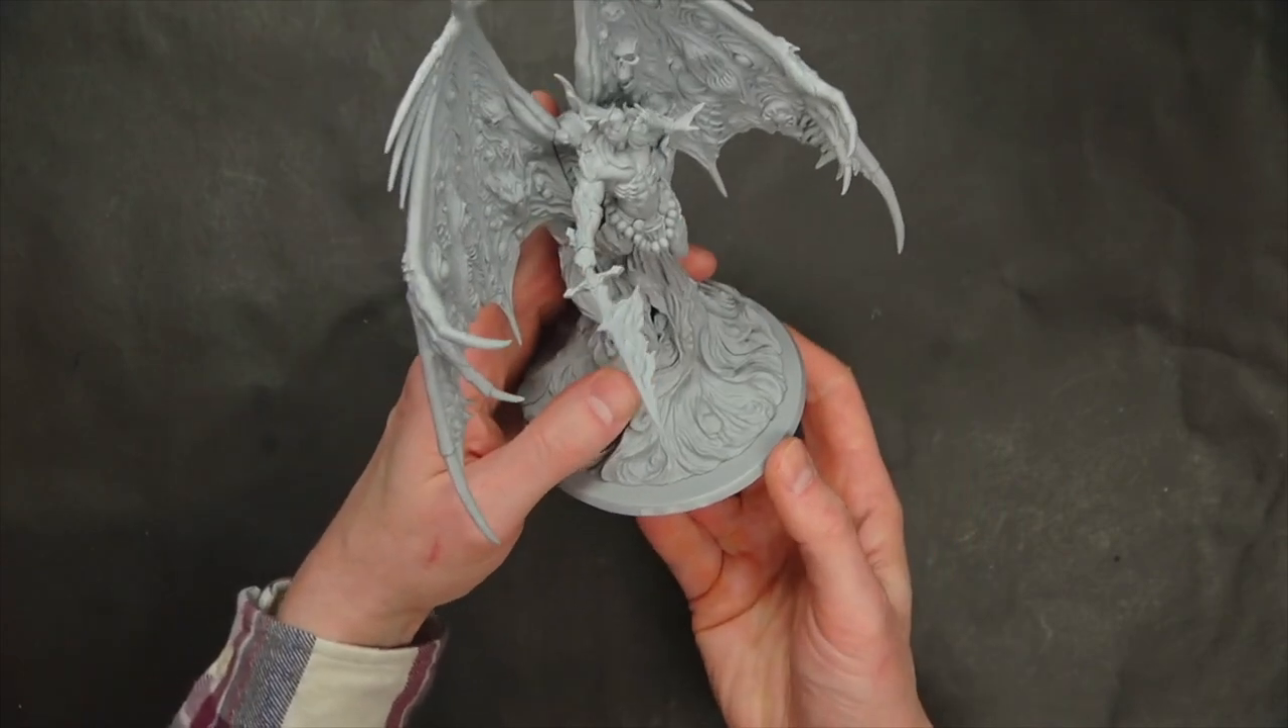And then here is the miniature all assembled.